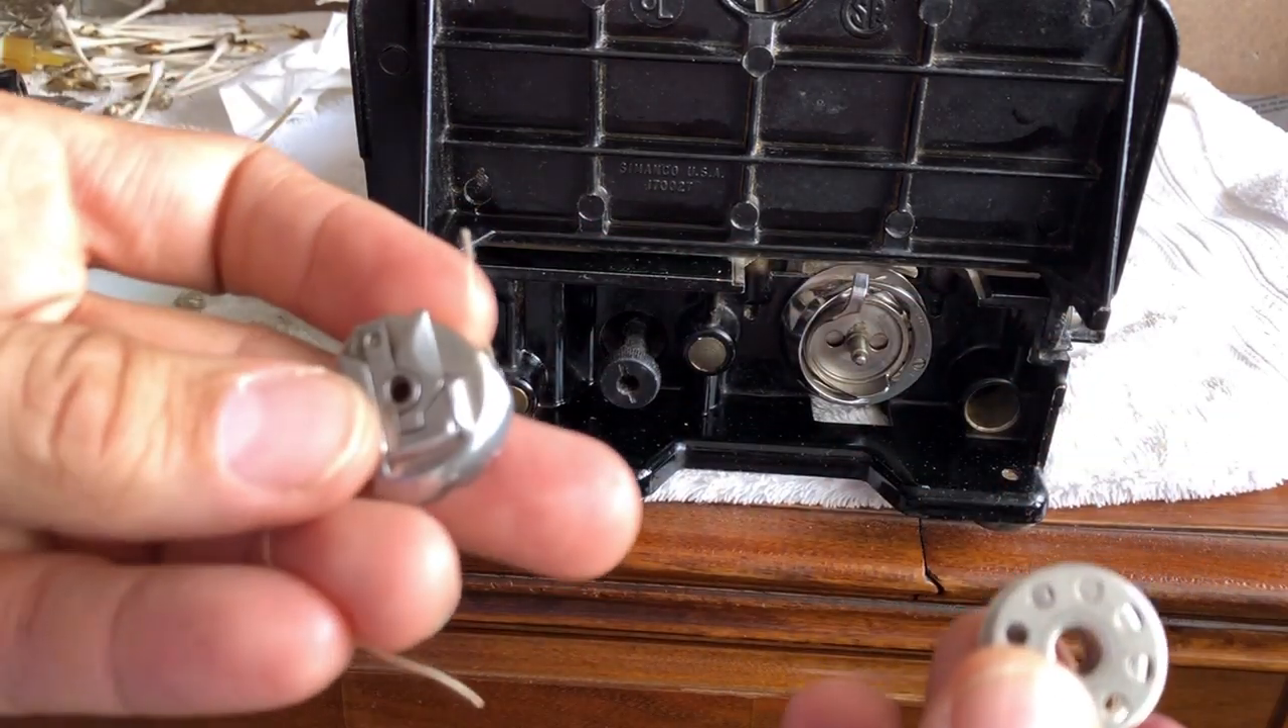So, I've cut the thread, taken my bobbin out.